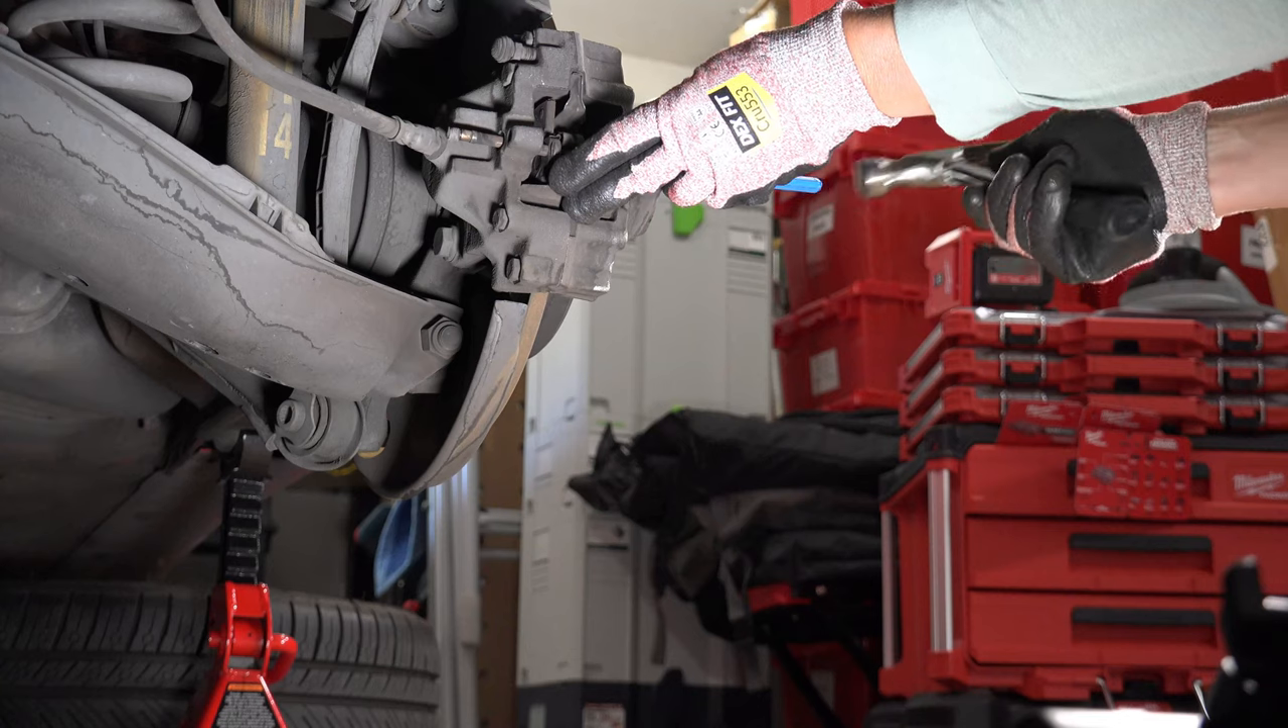We covered the tools we needed, the parts we needed, the supplies we needed, and we got the car jacked up and the wheel off.